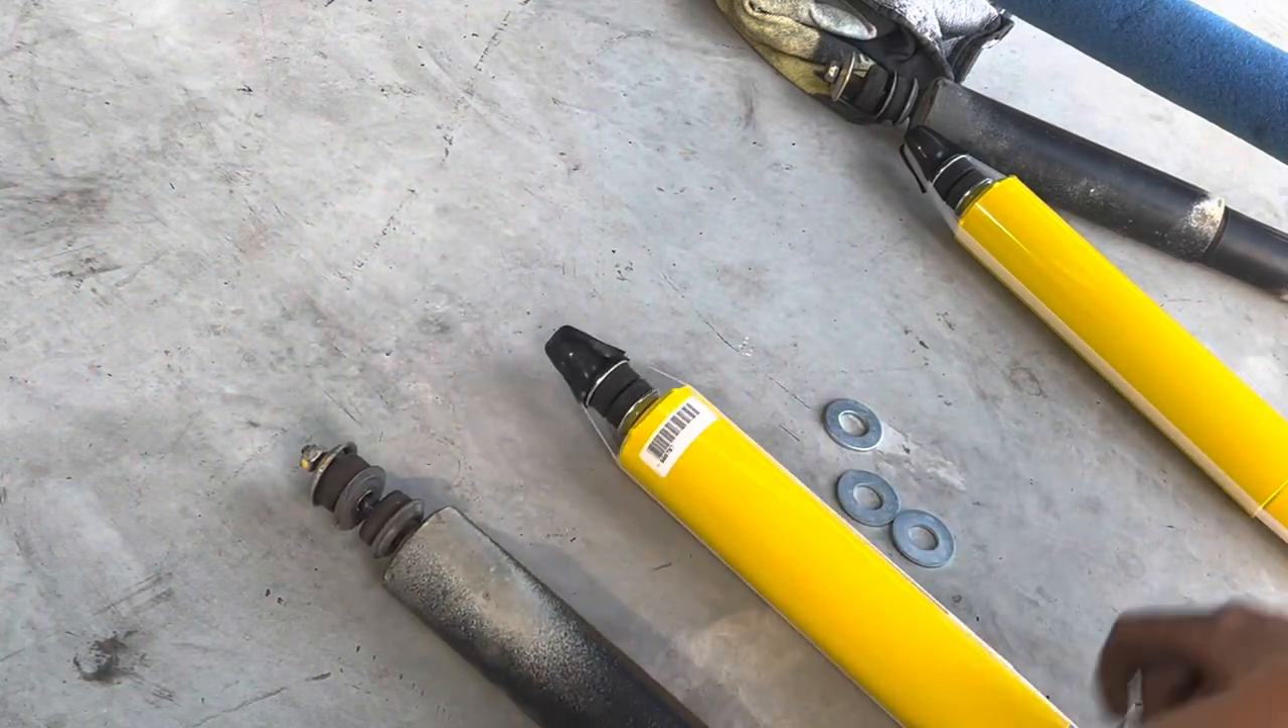So the last part we've got left now is just to install these new shocks.